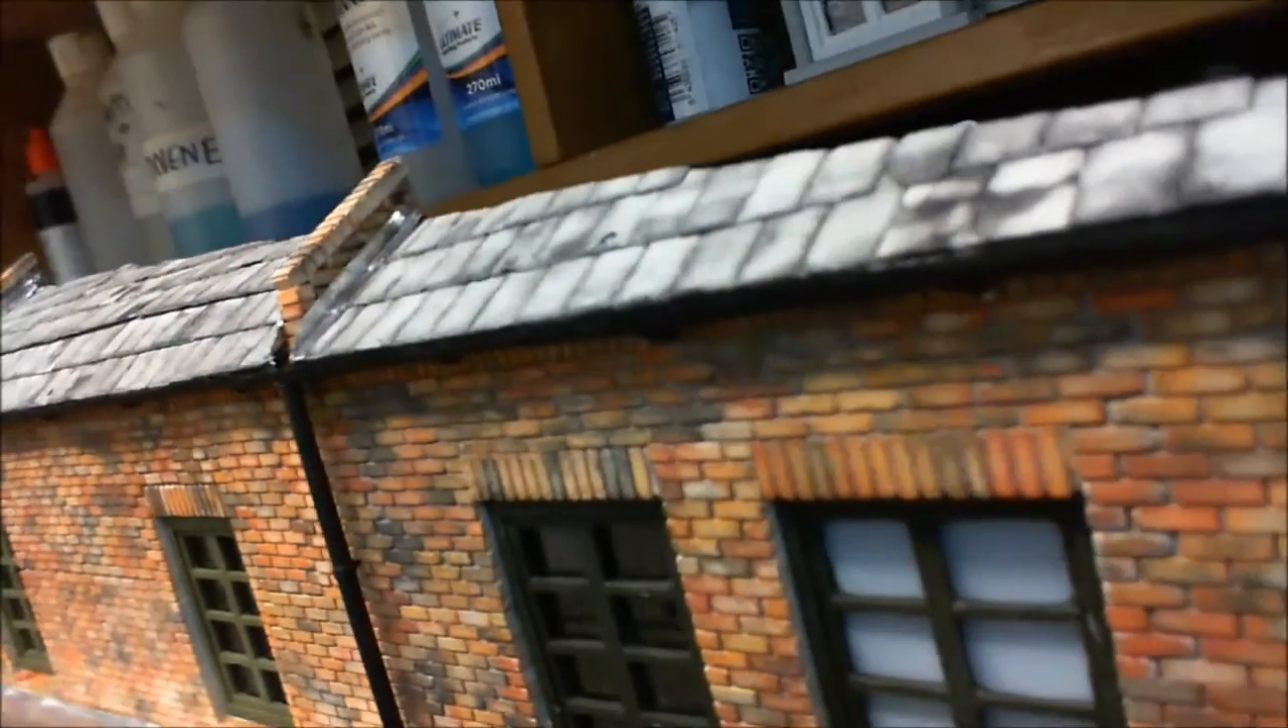The guttering has been put on.